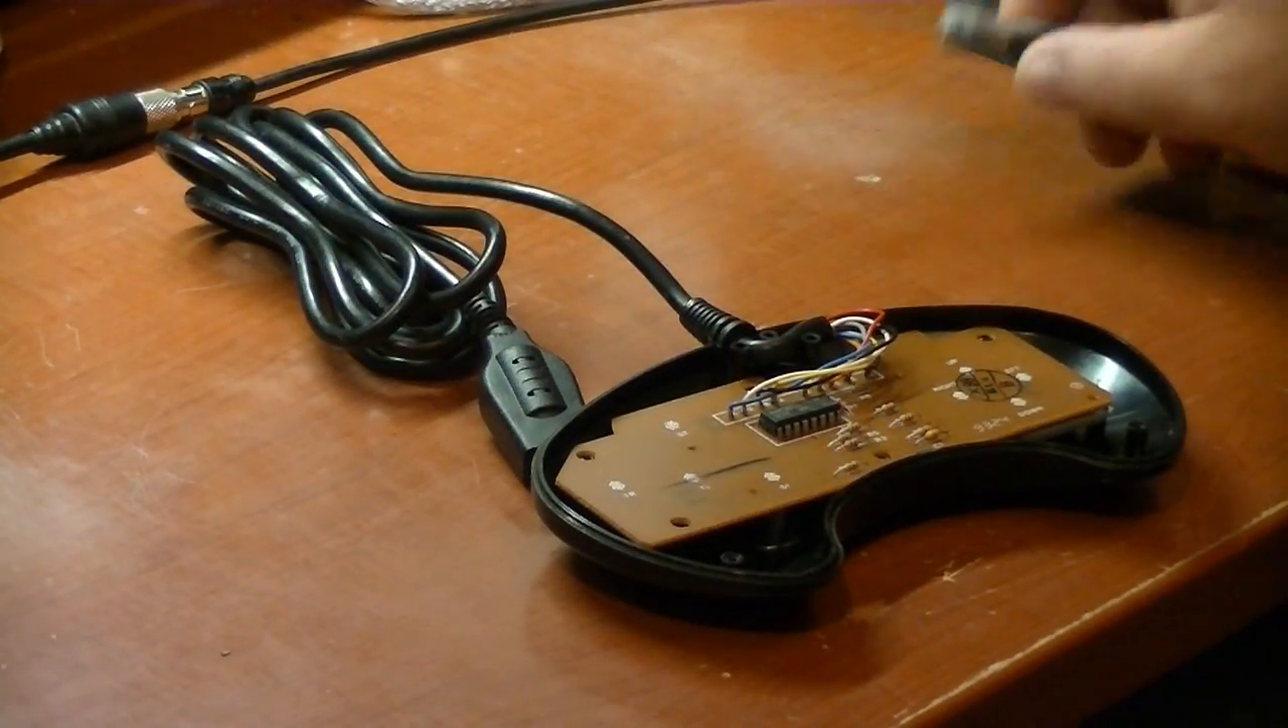Now we've got the cover off the control.